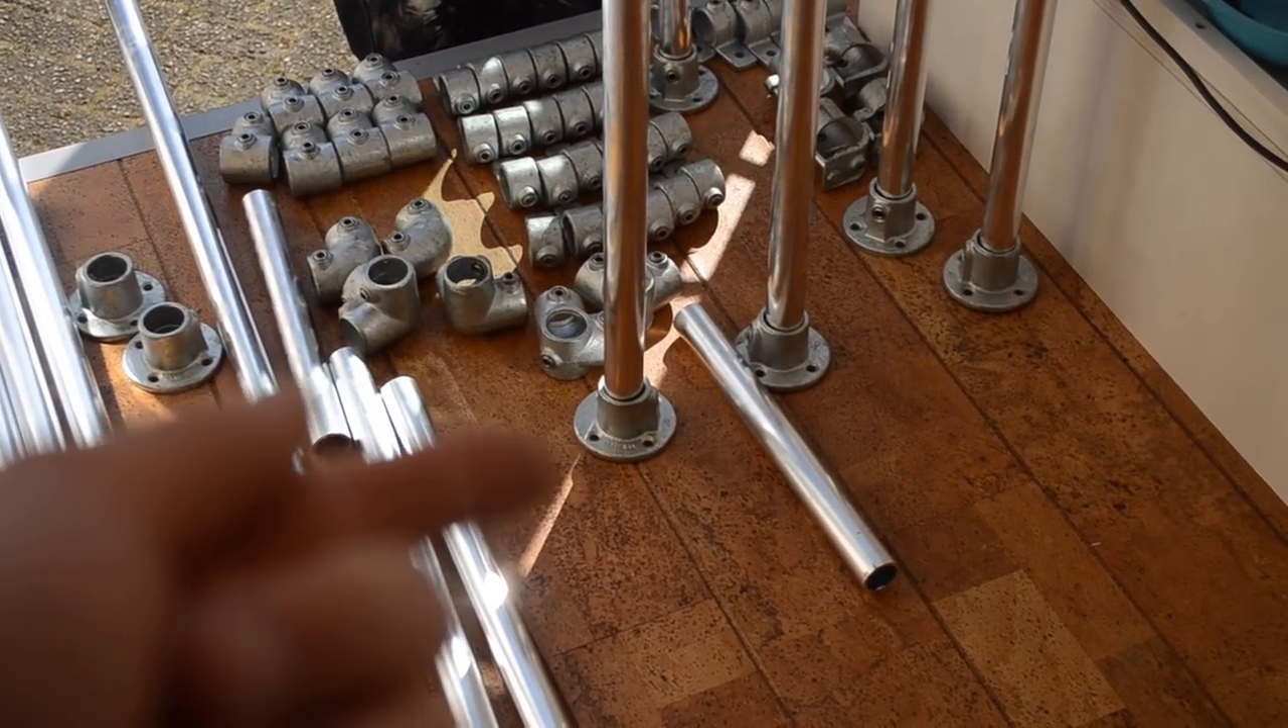So Yordi has just started and he's connected these leg holders to these scaffolding tubes.